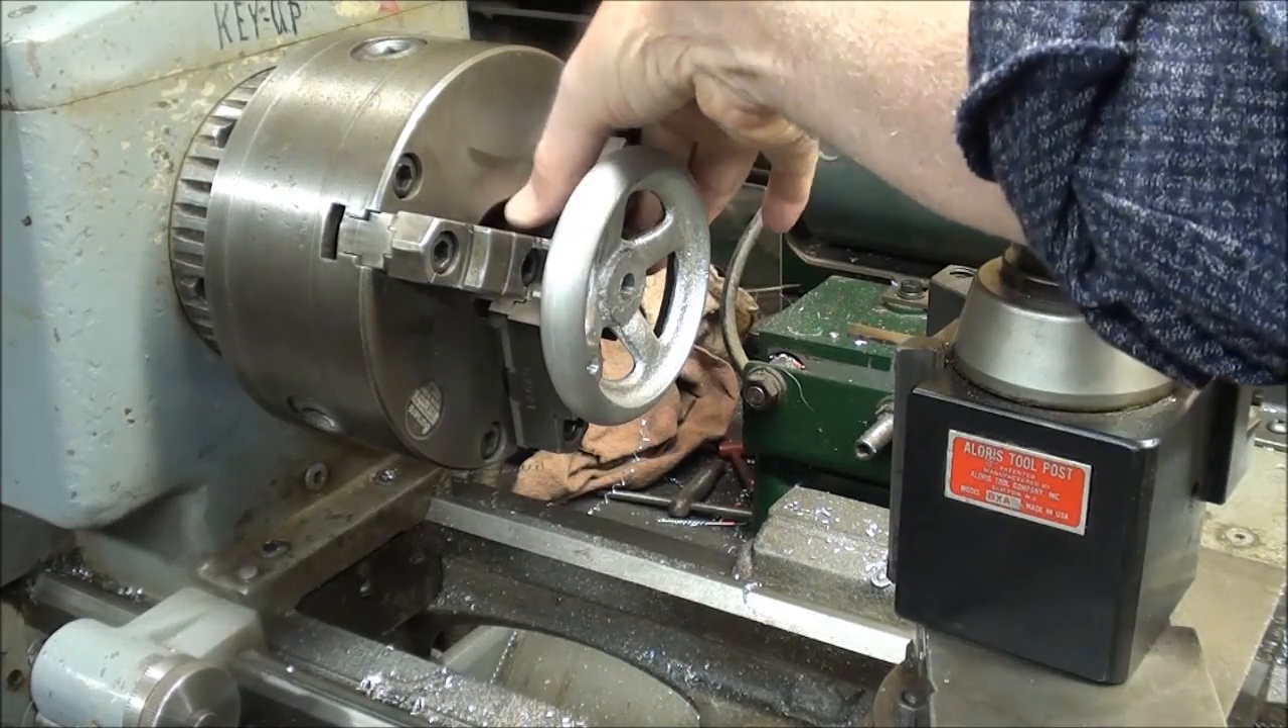The hand wheel is back in the three-jaw chuck. I'm going to lock the spindle just by putting it in back gears because I do not want this to turn, to rotate.